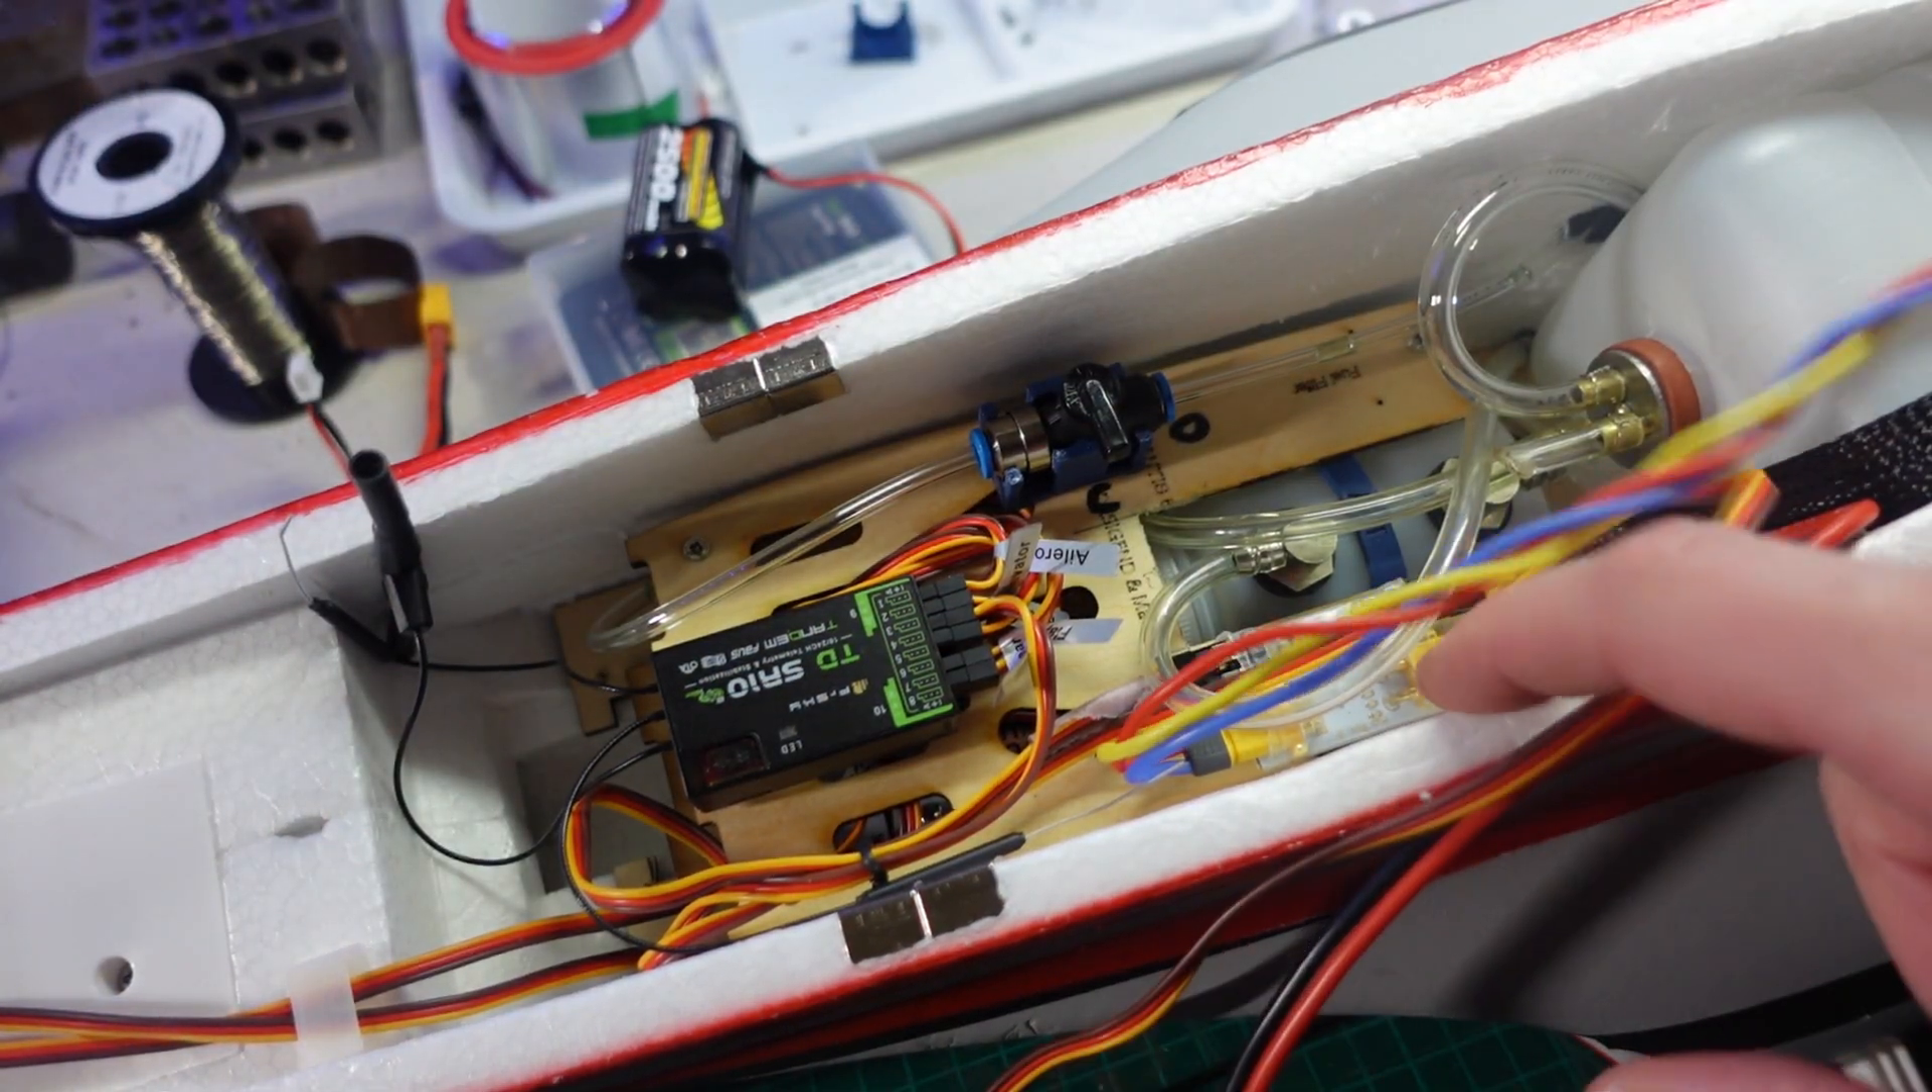So I've got the receiver mounted I've got that all bound up to my transmitter.